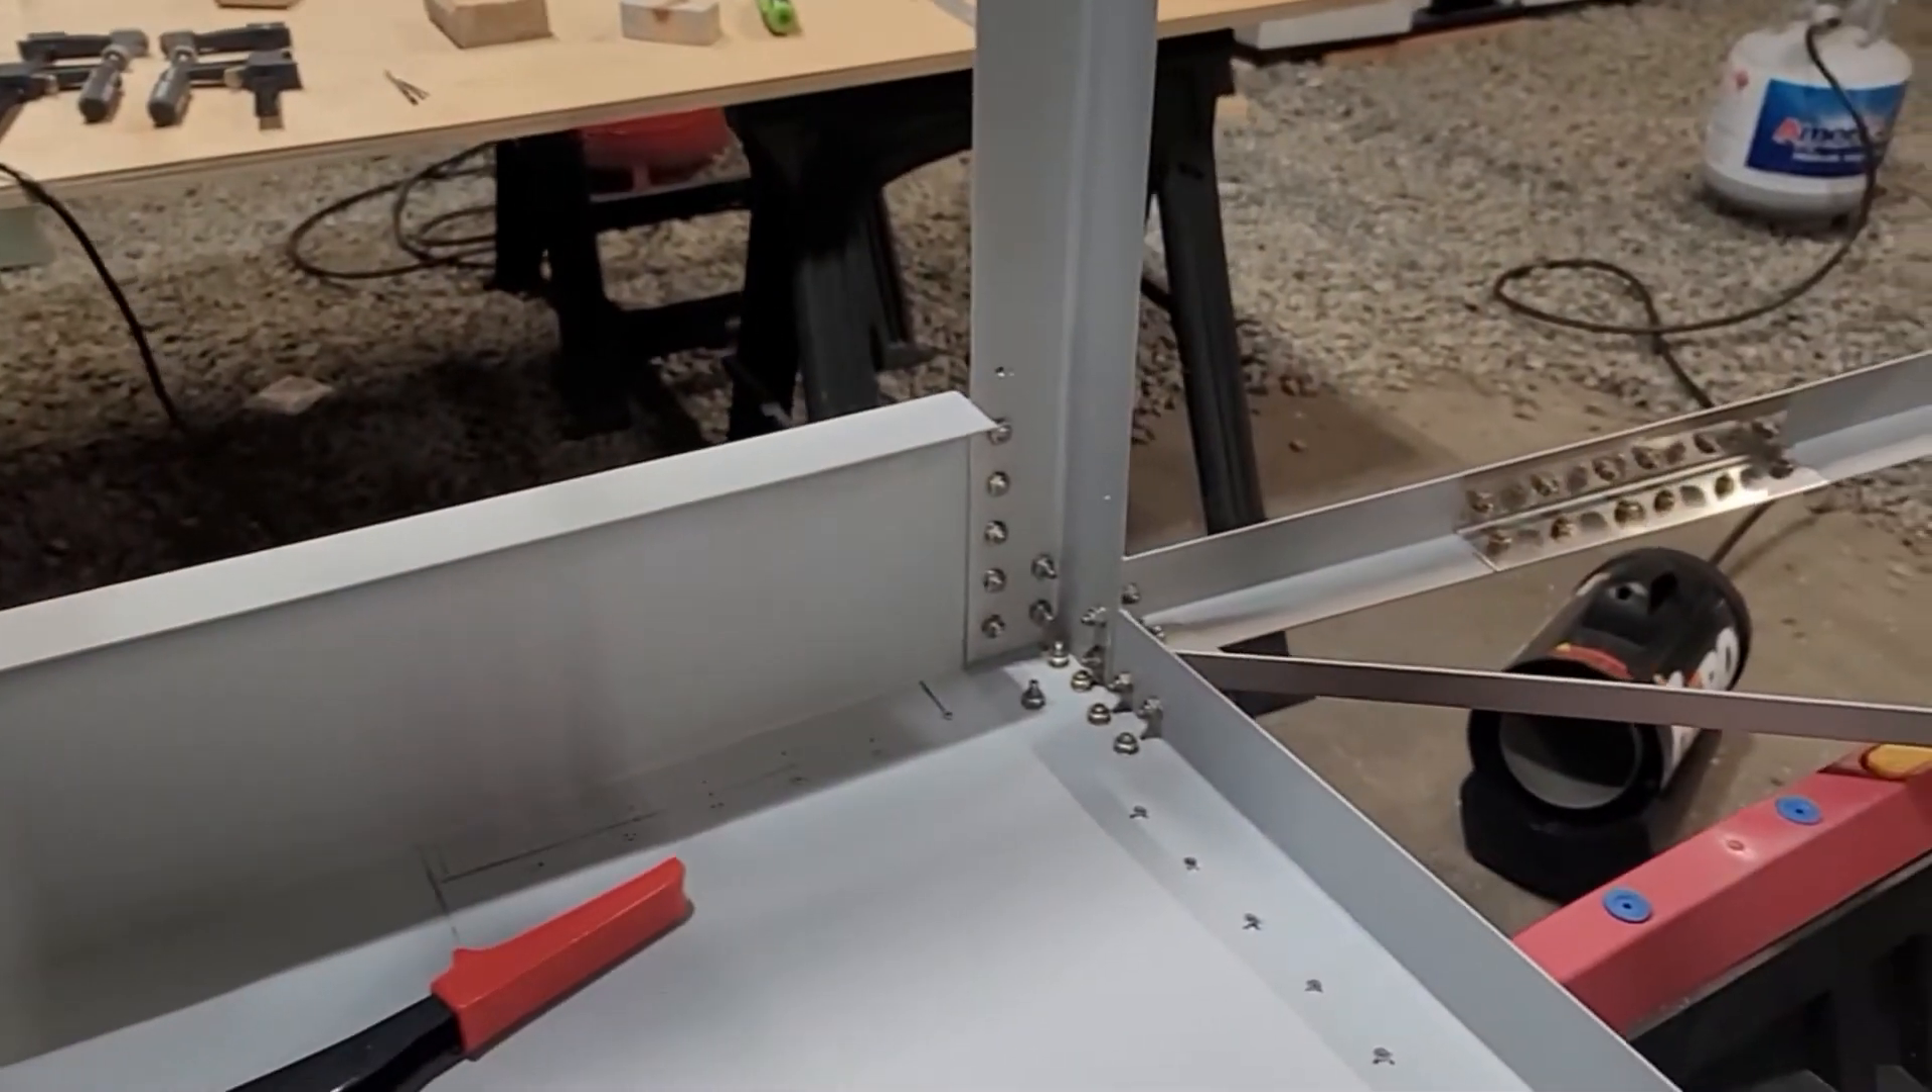All this is uh bolted down now uh all the uh the rear corner is all put back now.